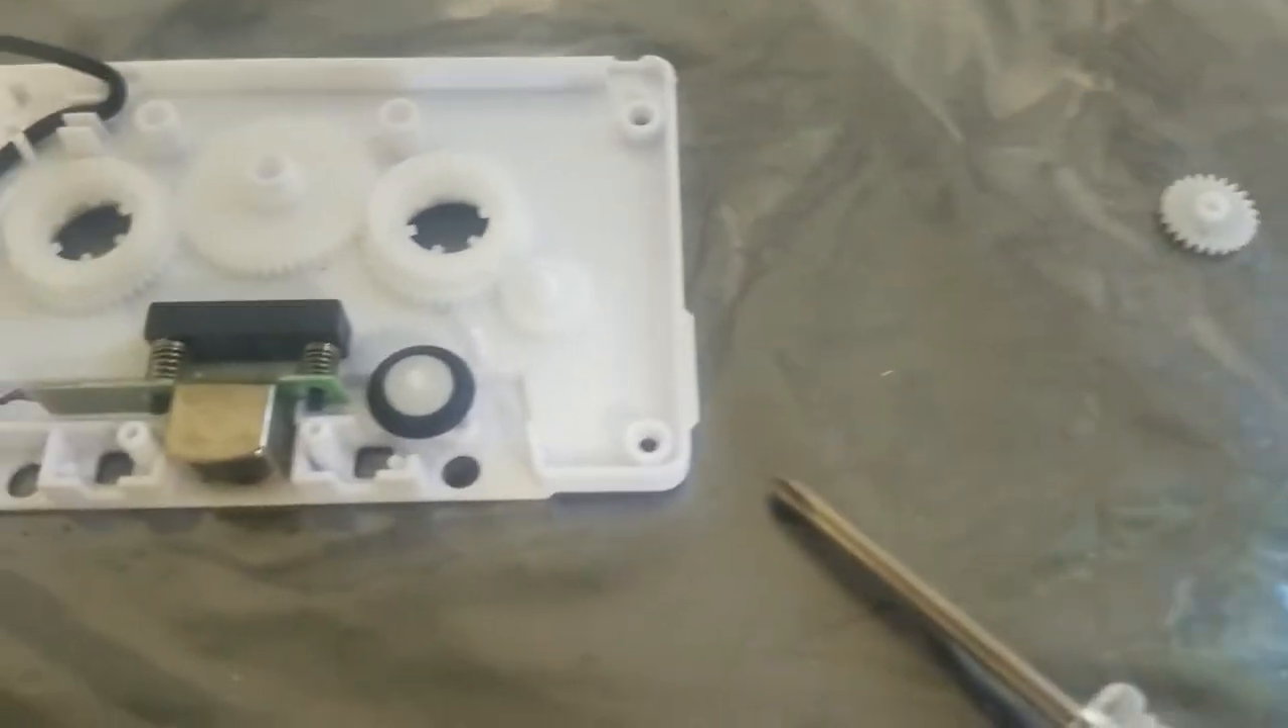As you can see, I've got the gear out, sitting right there.